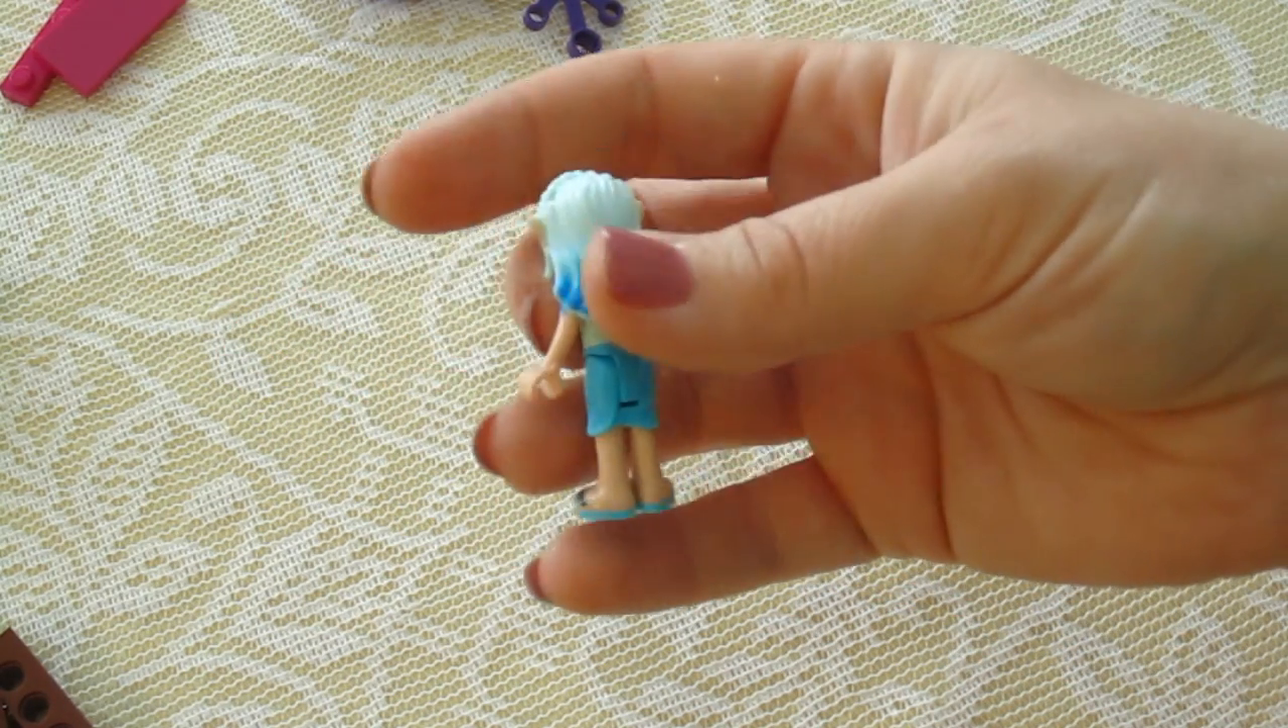And I'm going to put her head on, her hair, and that is our little elf for this Lego set.